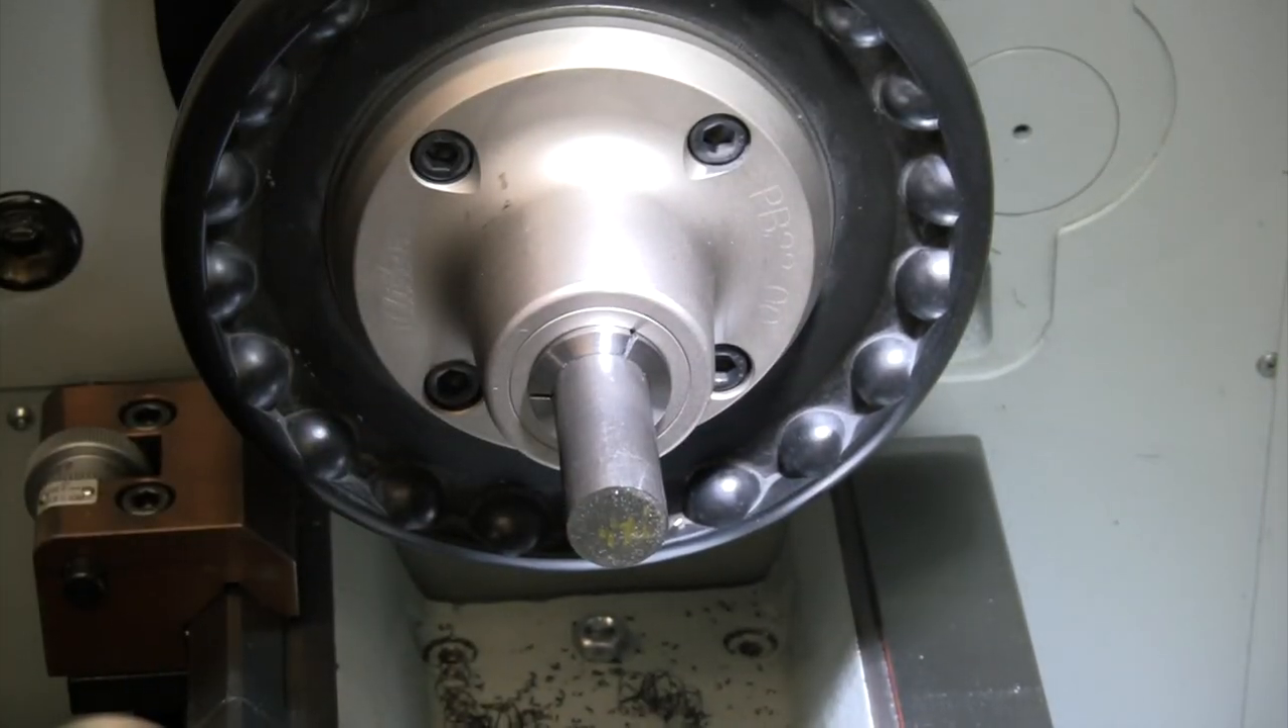All right, we've got our piece of stock loaded in there.